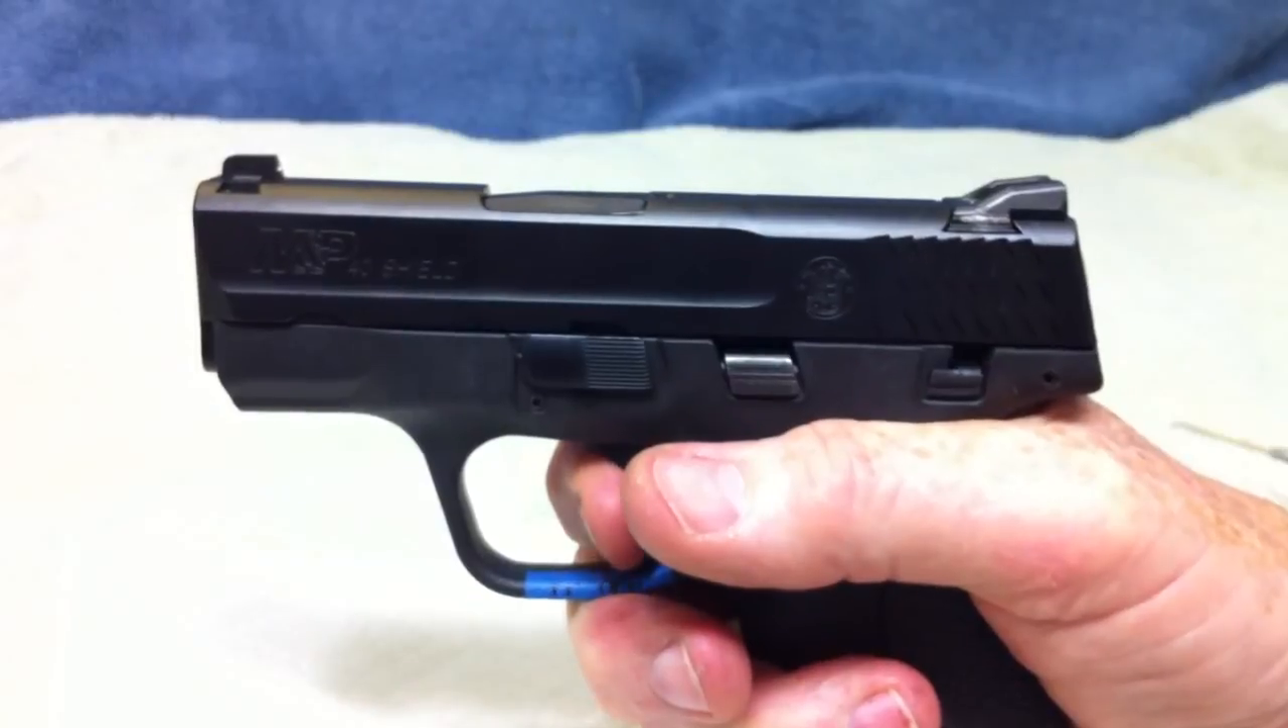All the parts are back together again.